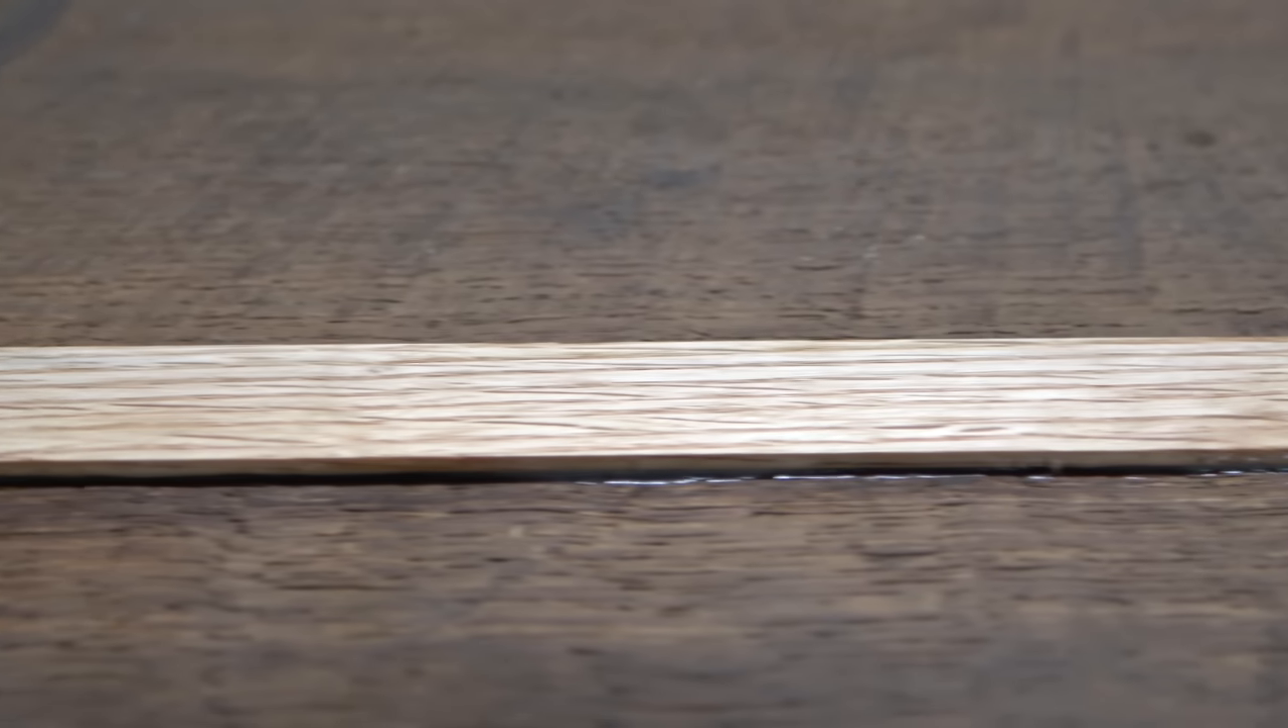Now, of course, this piece of wood is proud You can see it's standing up.